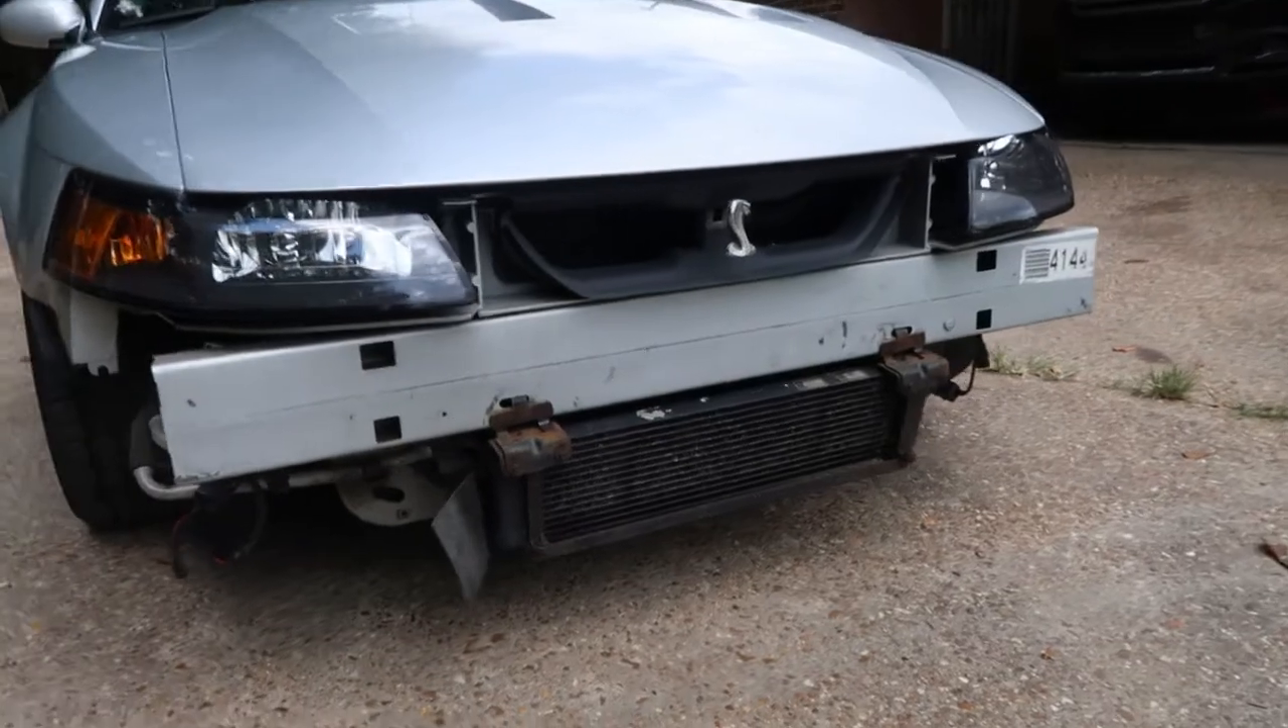You're probably wondering why I have my bumper off right now.